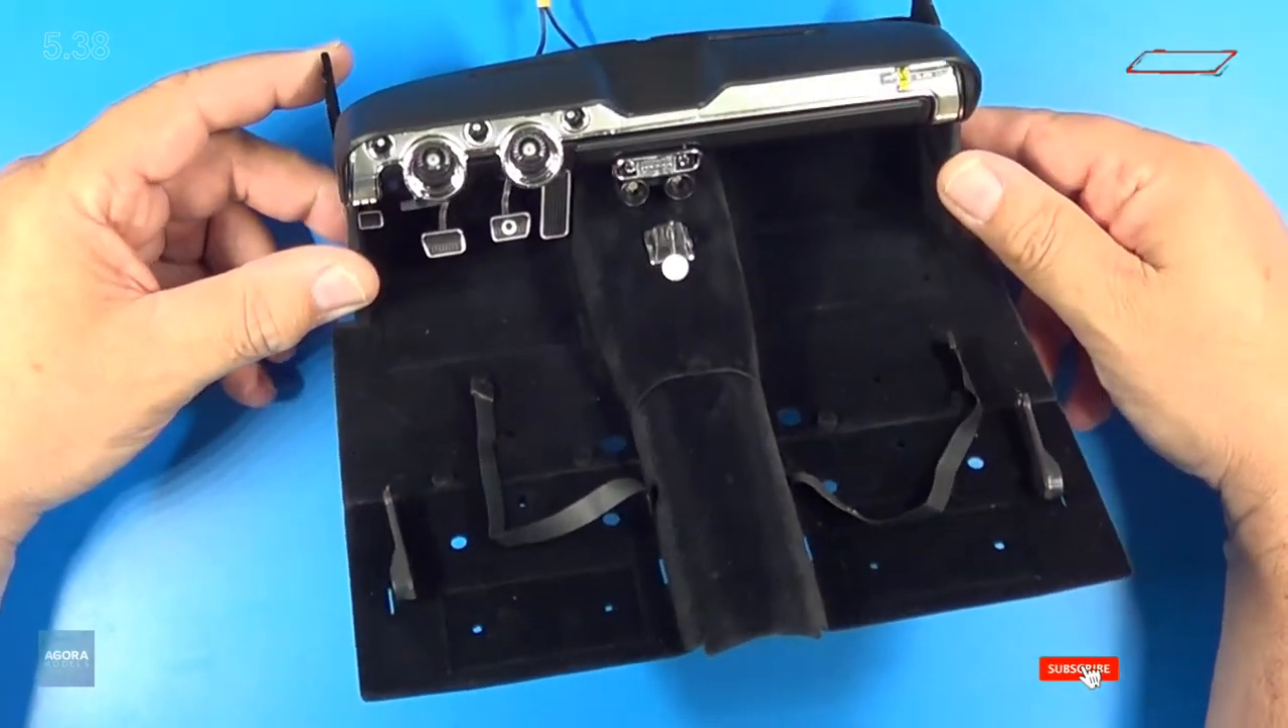And of course, this is the final stage for Pack 5. And this is the completed model so far from Pack 5 where we were working on the dash, the pedals, the floor, and all that.